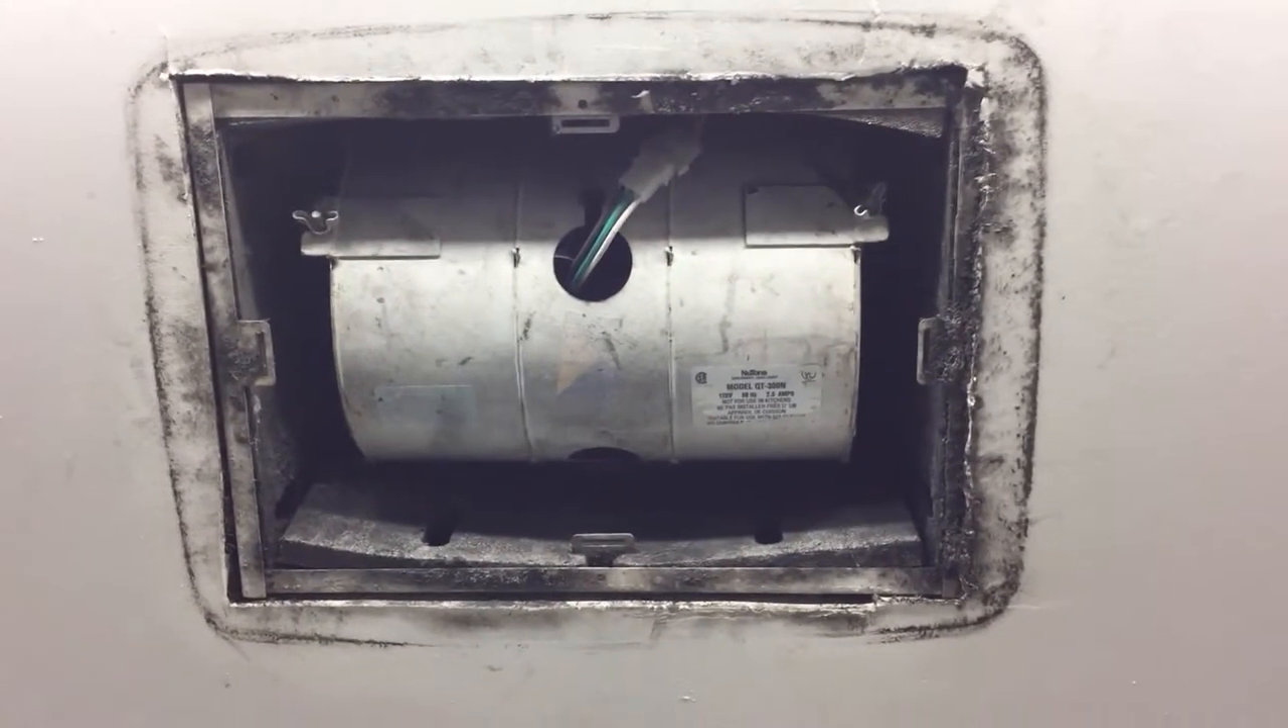Alright we got the cover off.